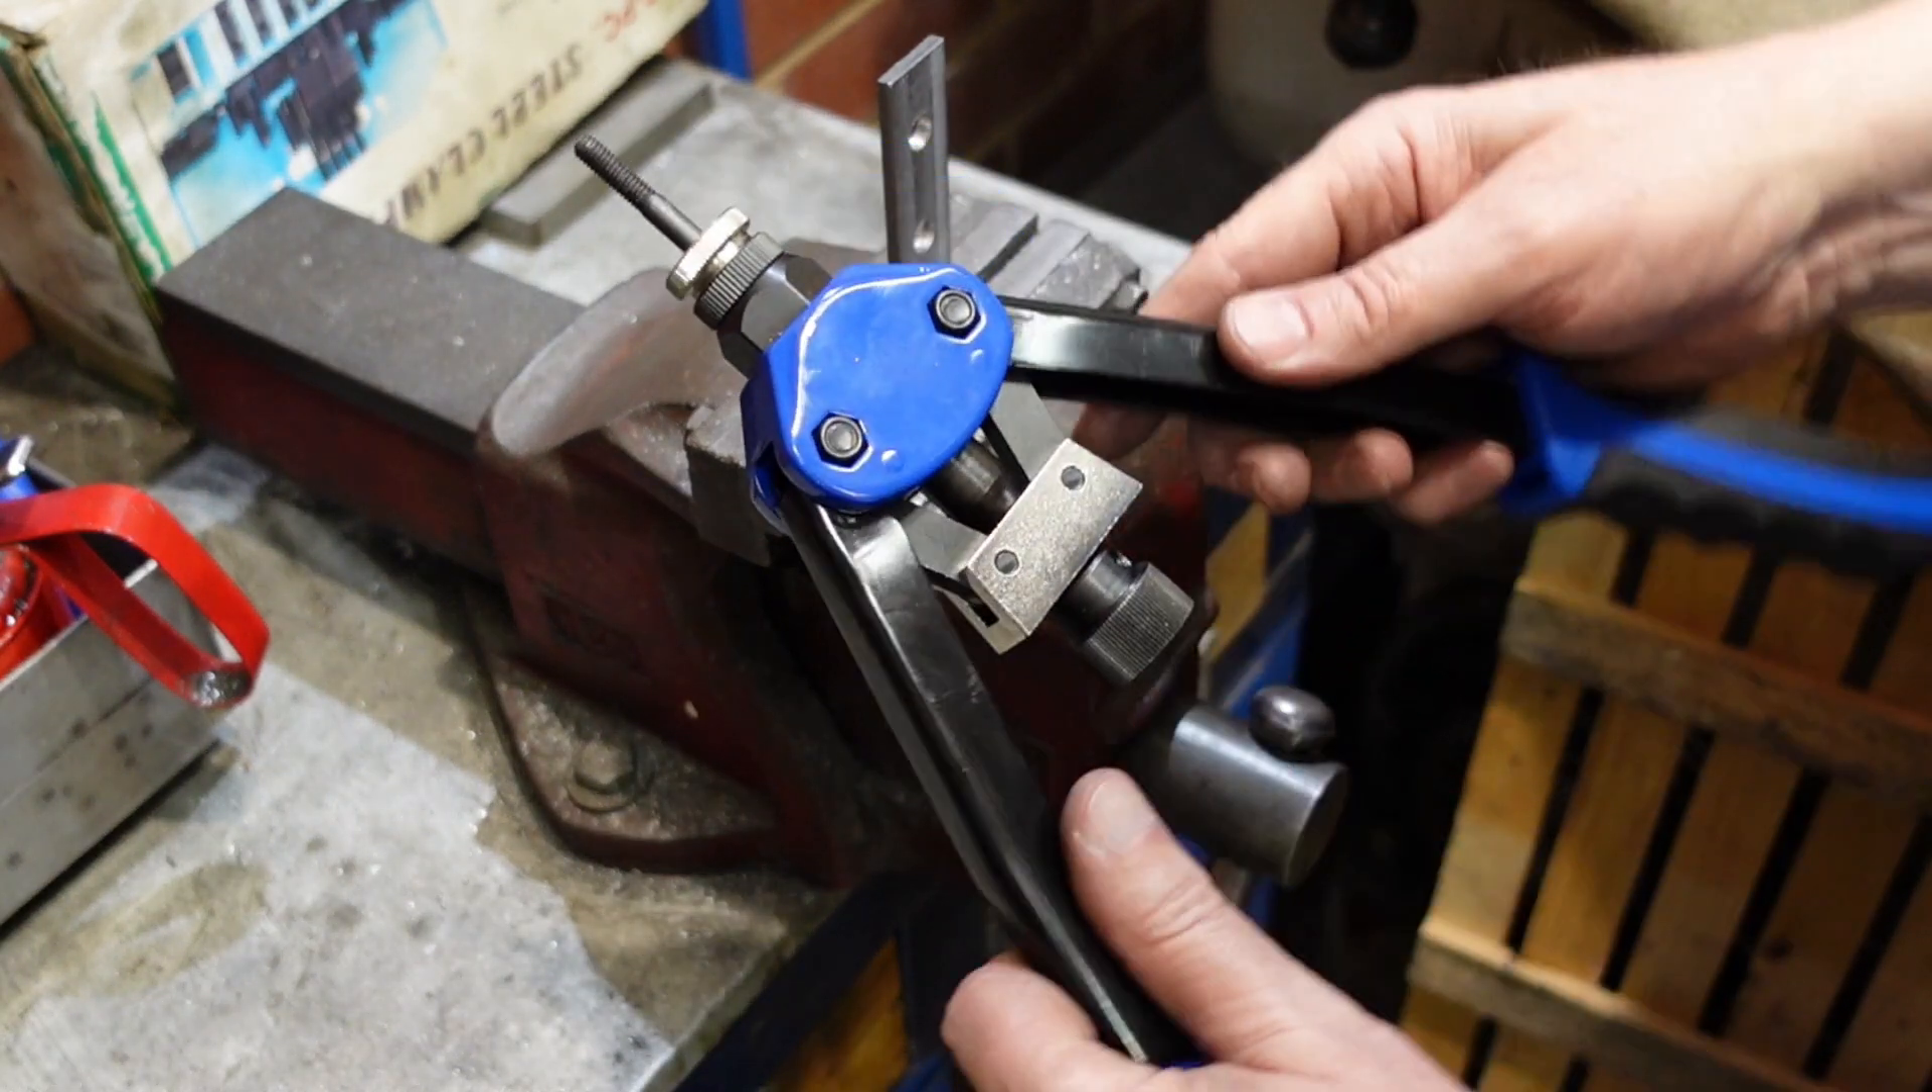There's my mandrel mounted in the riveting tongs, that should be fine.